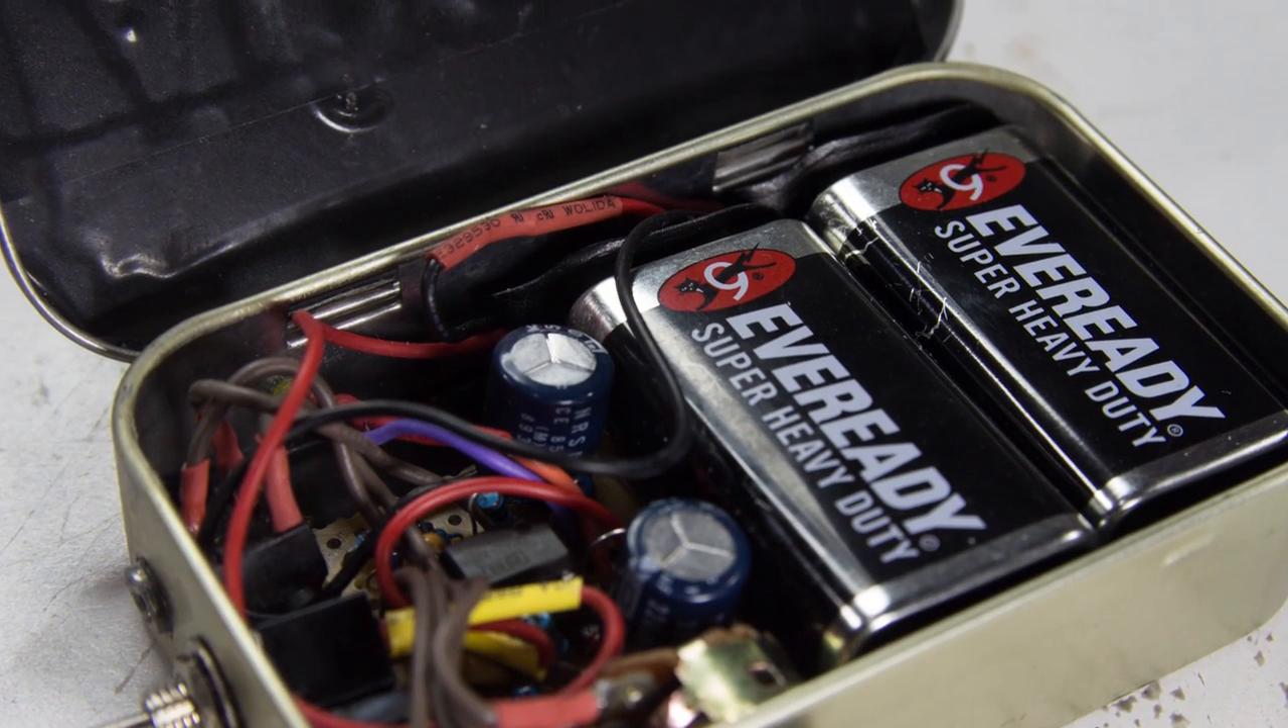Everything fits nicely inside the box.